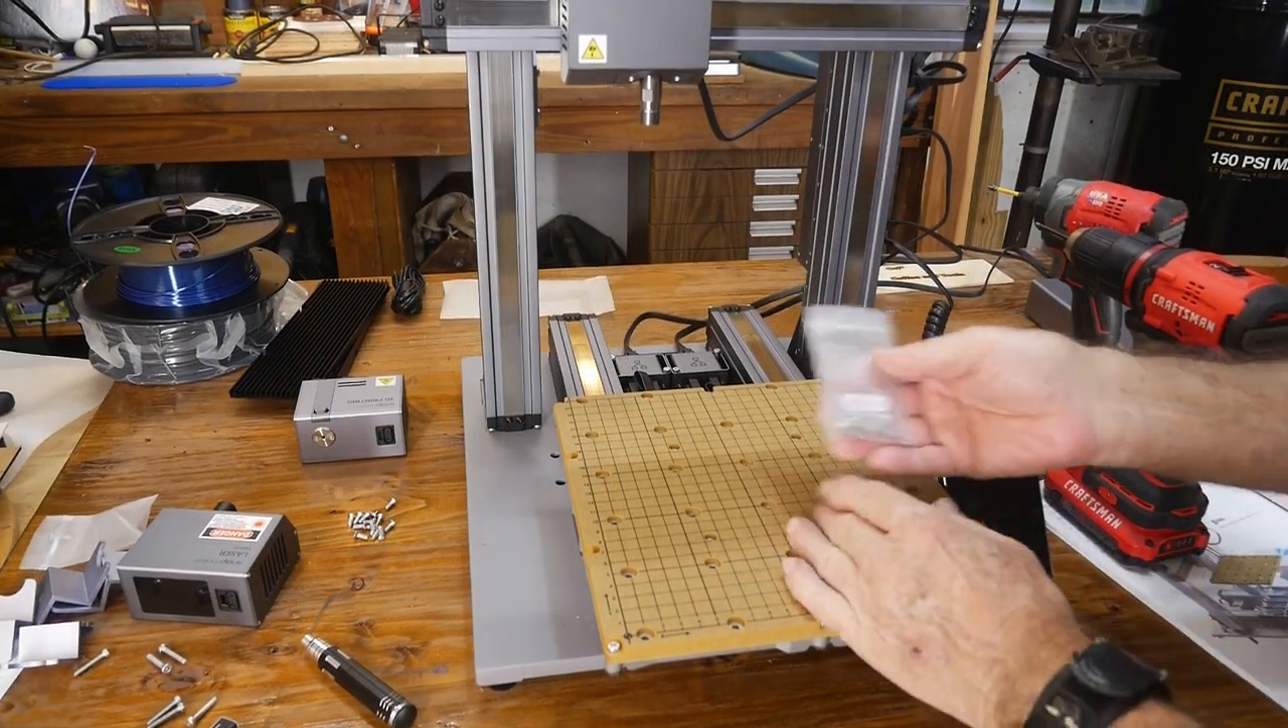All right, I've got the spoil board down.